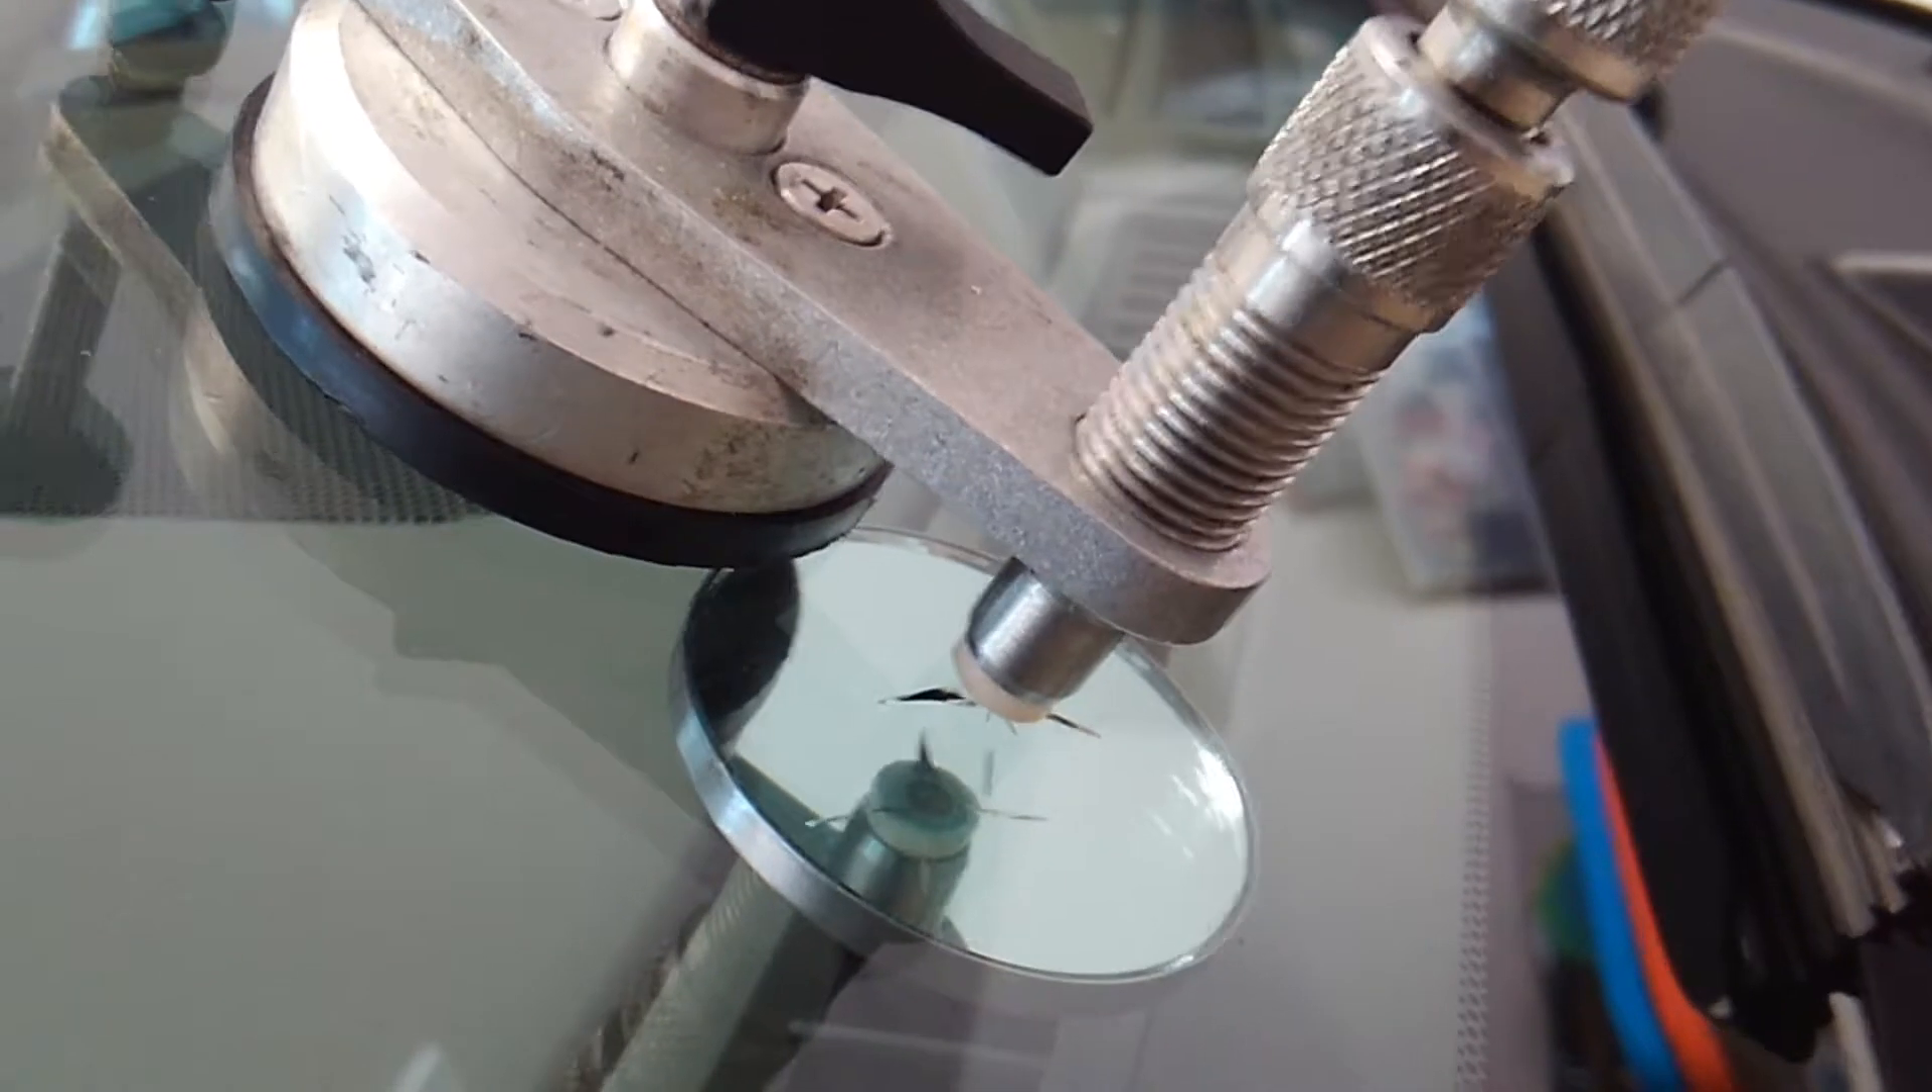All right as you can see we now have the bridge assembly set up right over the top of that crack right where I drilled.